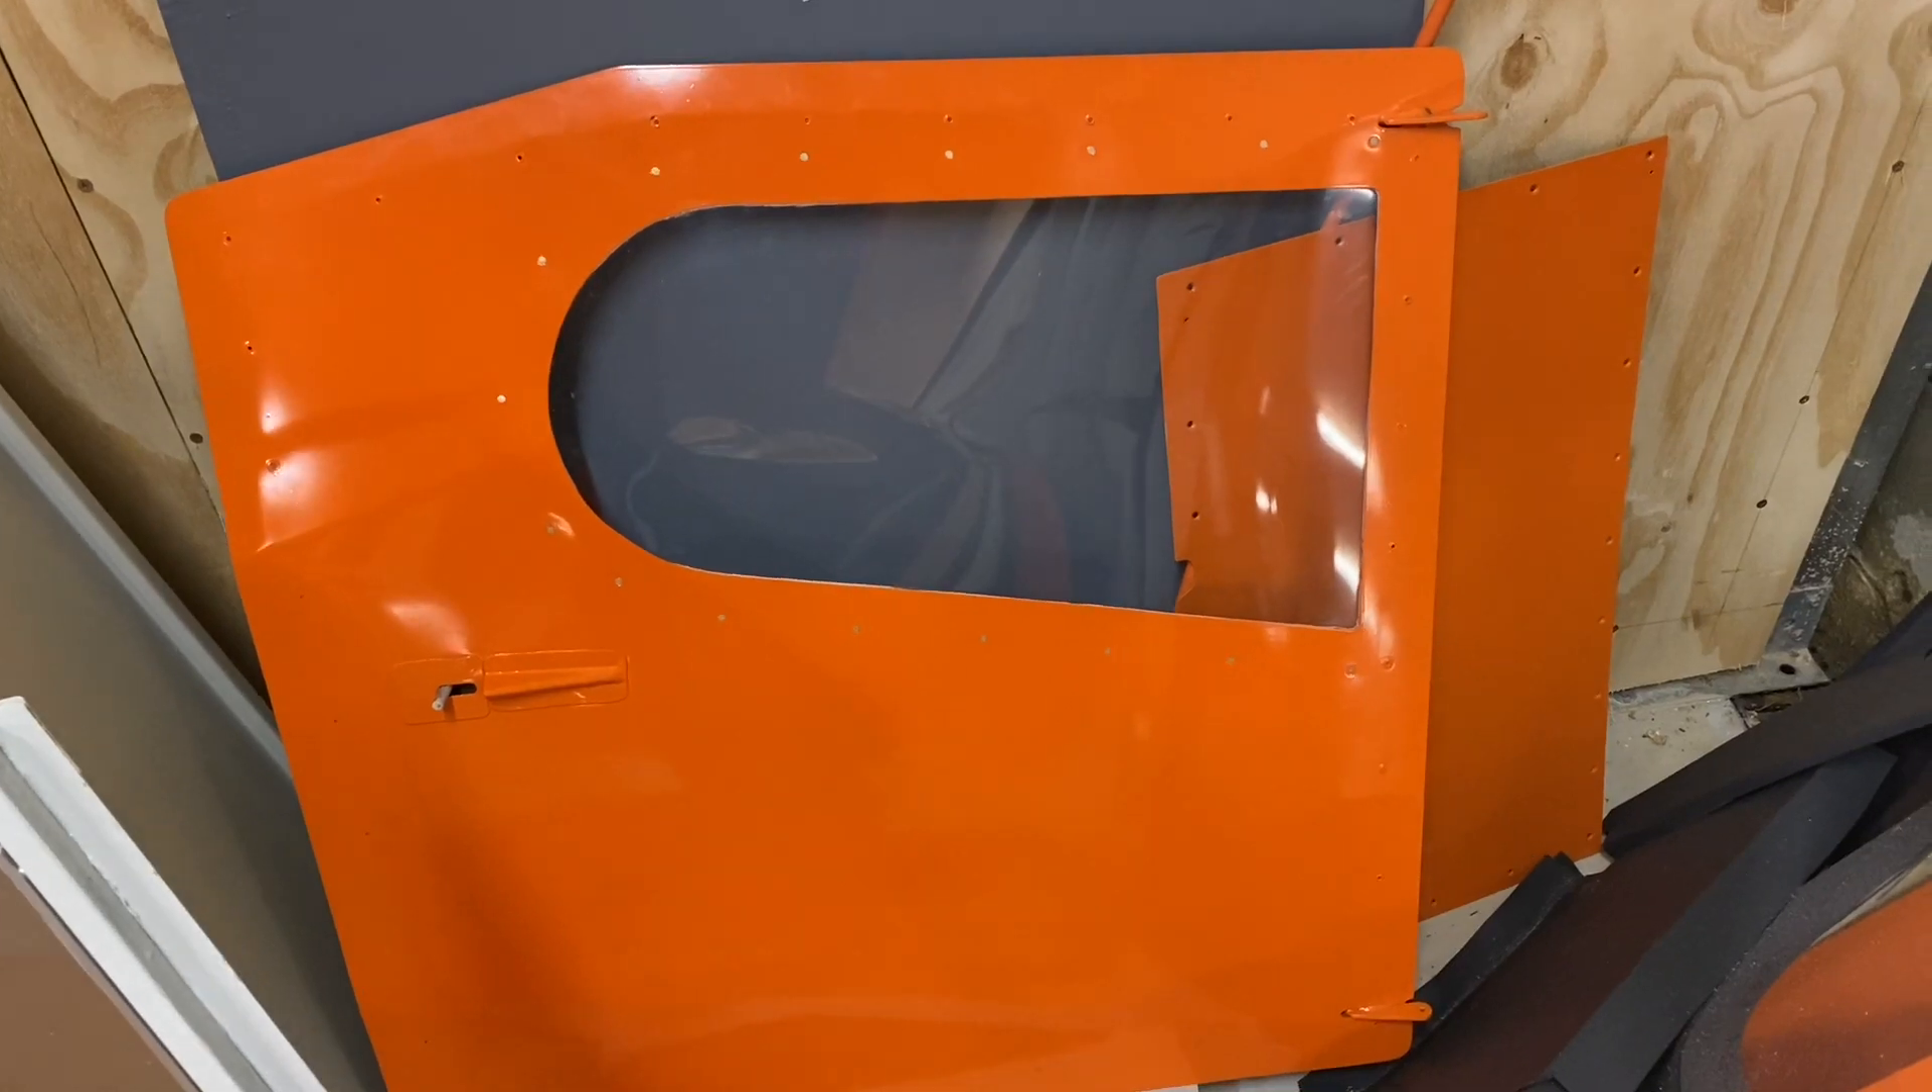This one is the forward cargo door. Once again, I've put the acrylic in it.